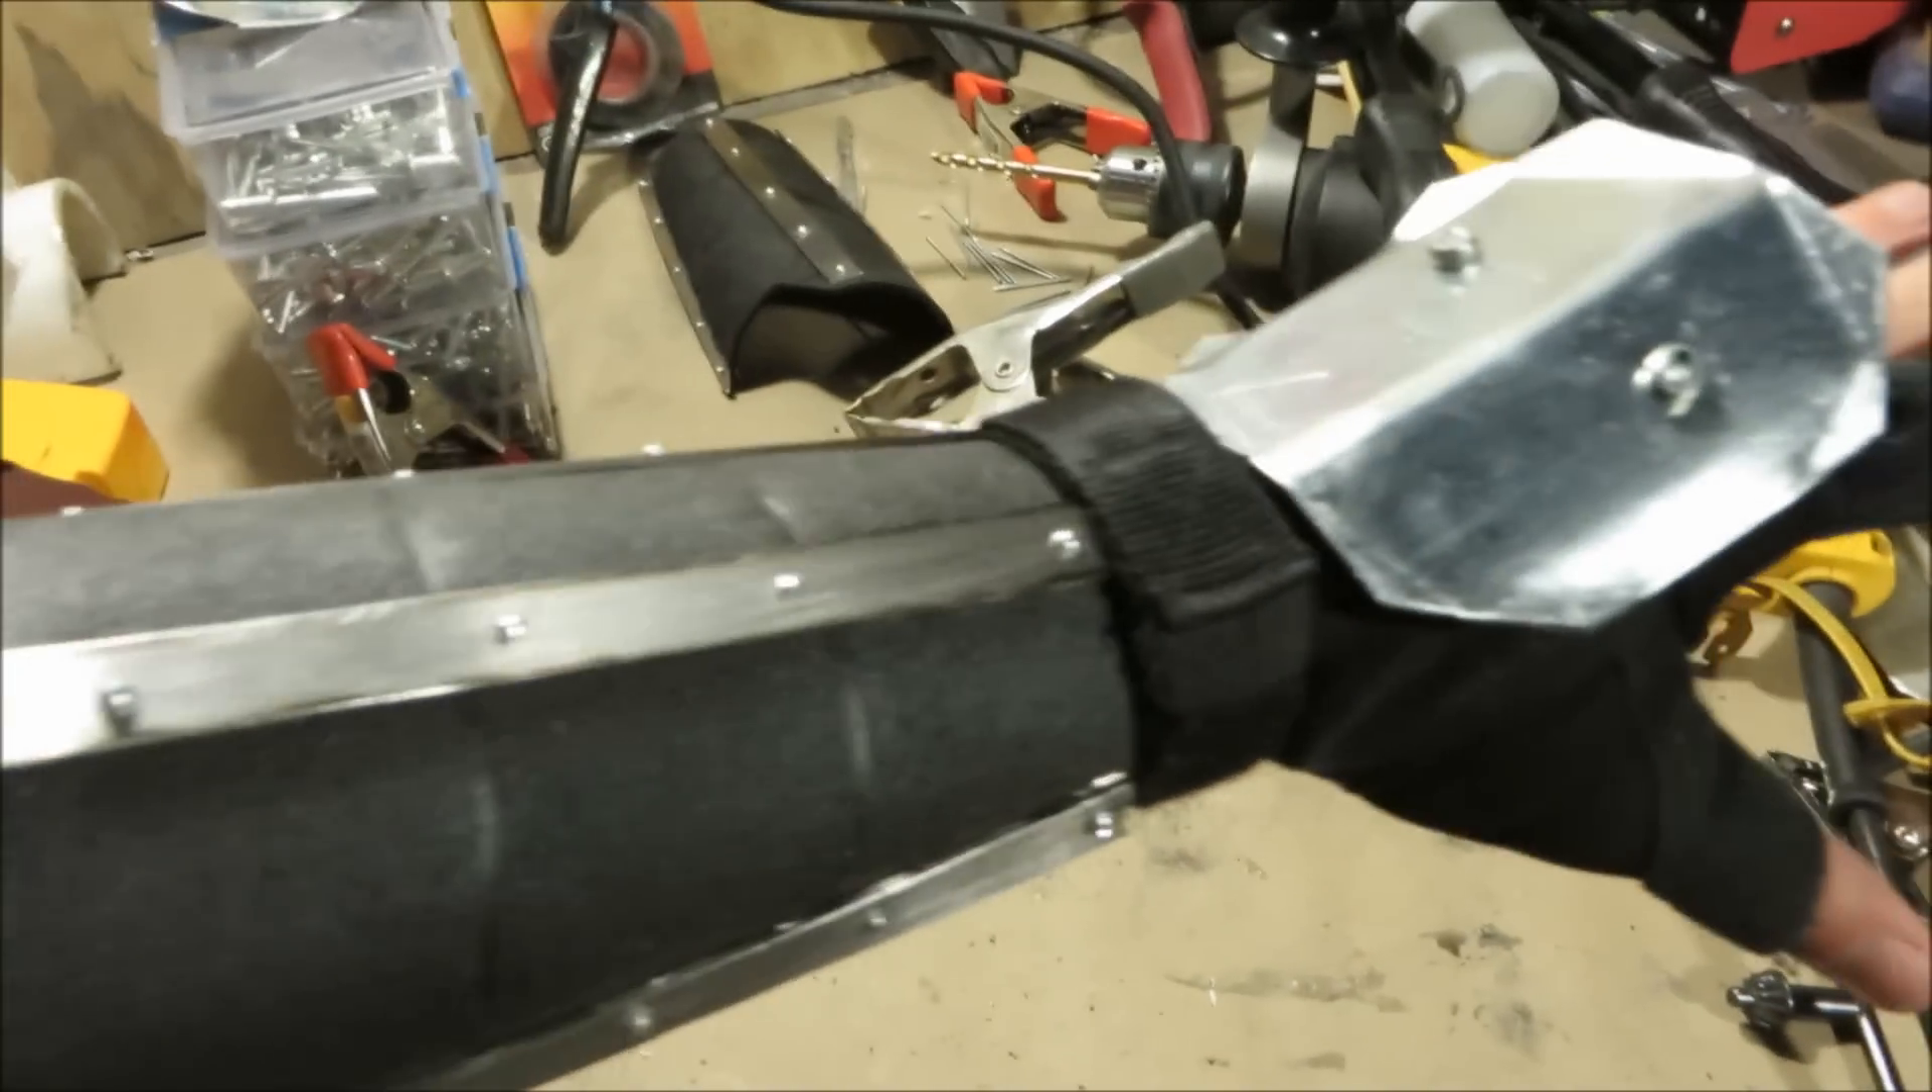So here's what we got so far with a glove underneath it. Now we have to make the plate that protects the wrist and links both of these pieces together.